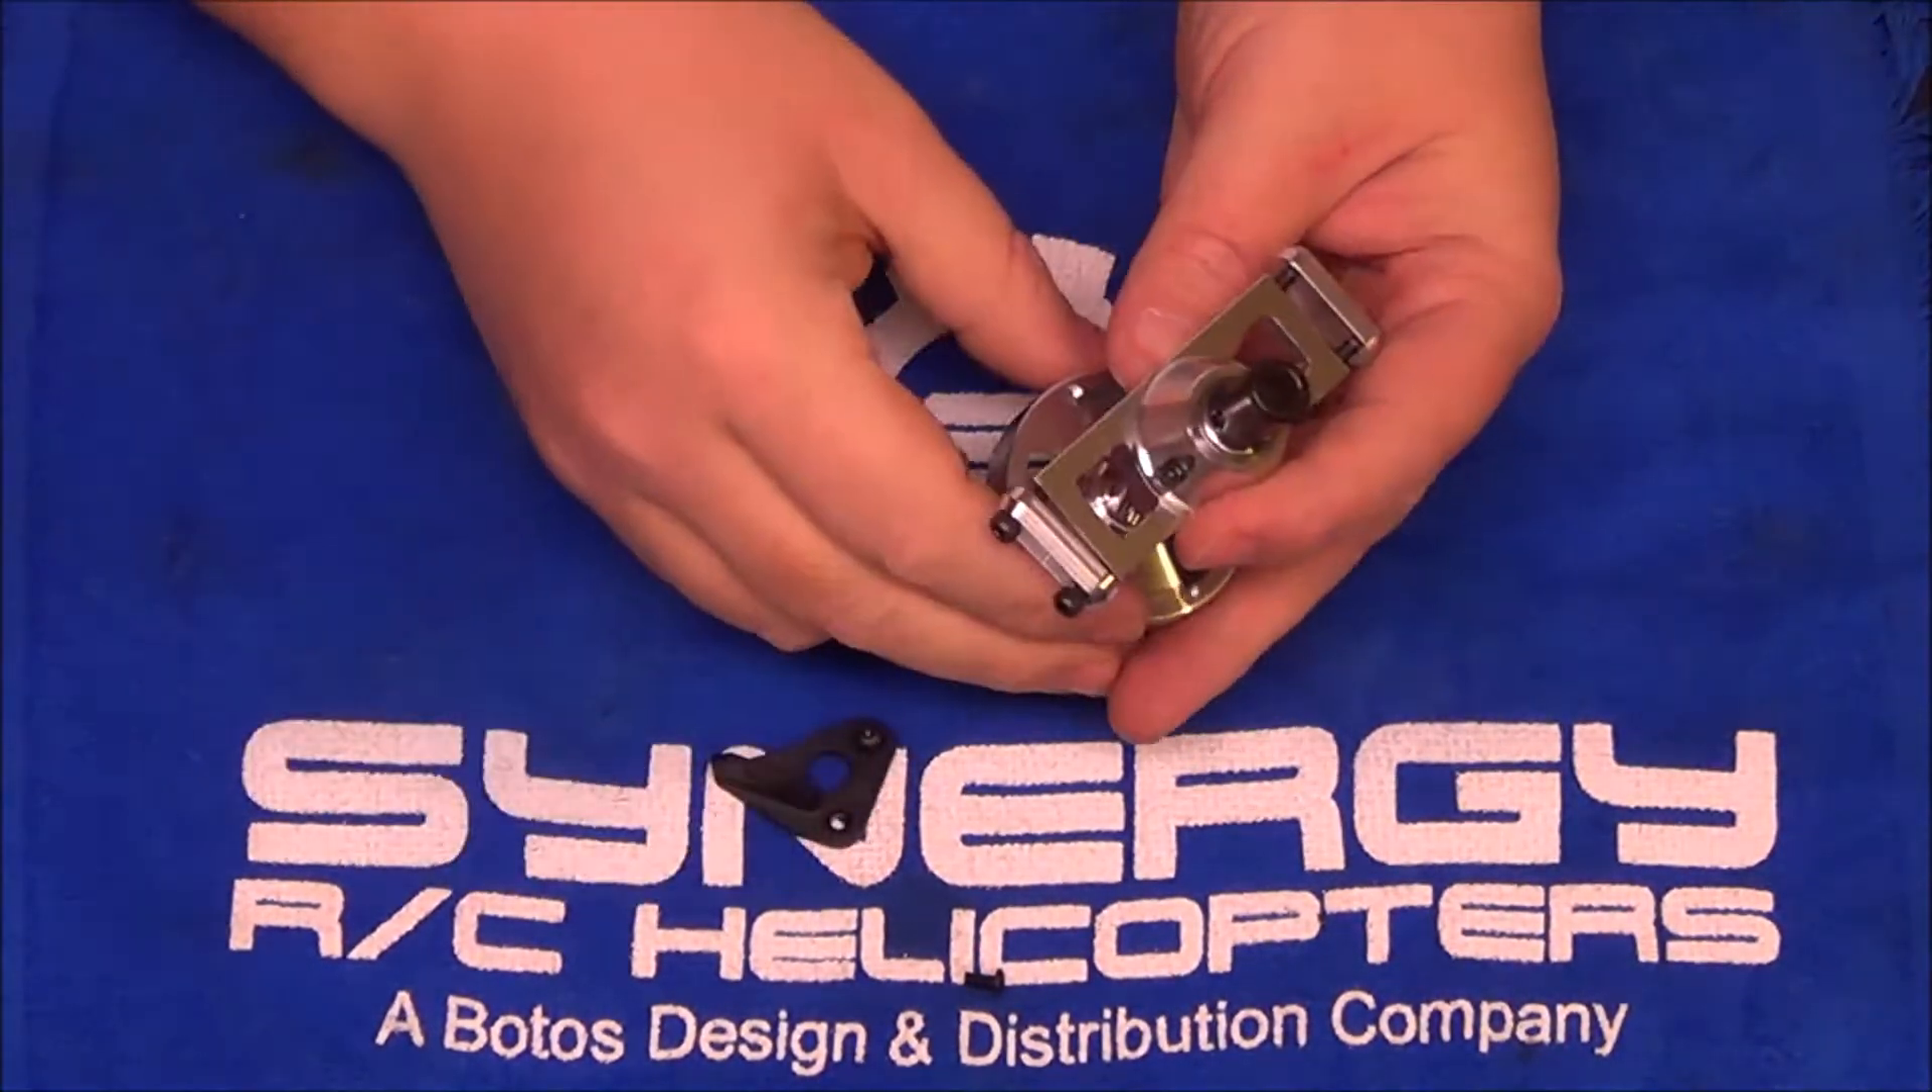I'm going to go ahead and cut the camera, and when I come back I'll have this fully reassembled. All right guys, all back together. I have not put the RPM sensor bracket back on yet.